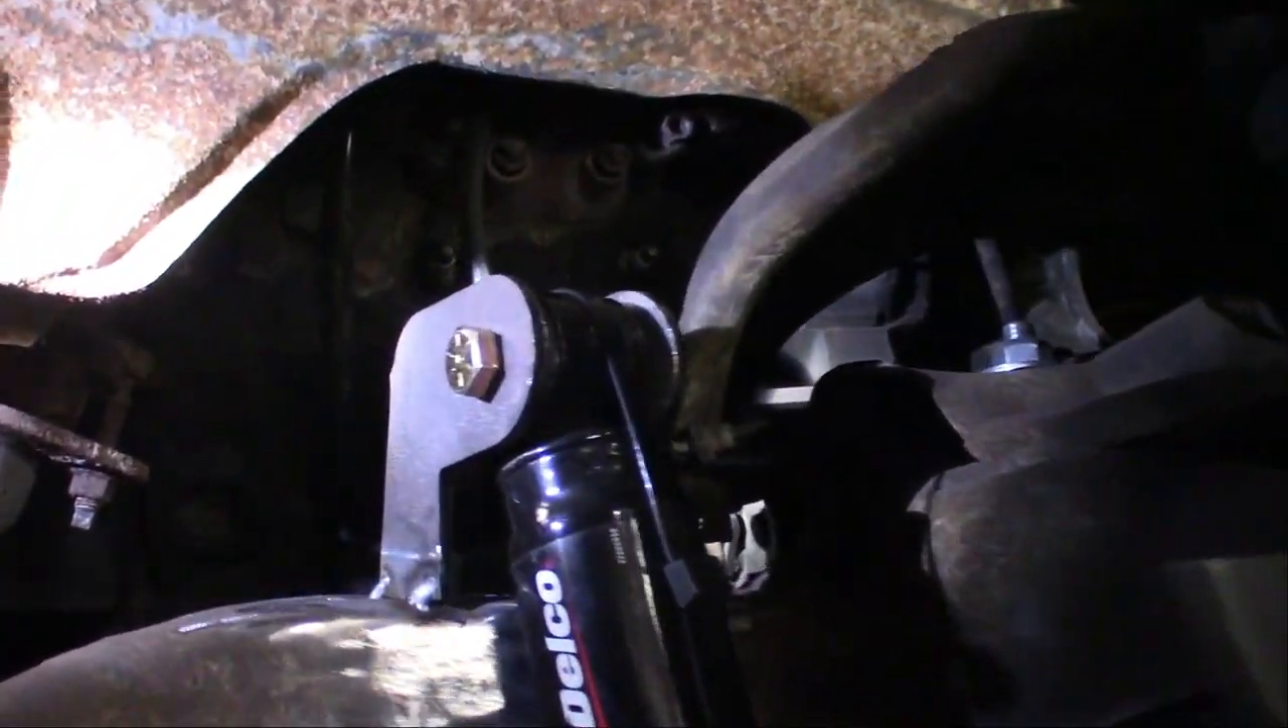And the shock fits in there nice and perfect.